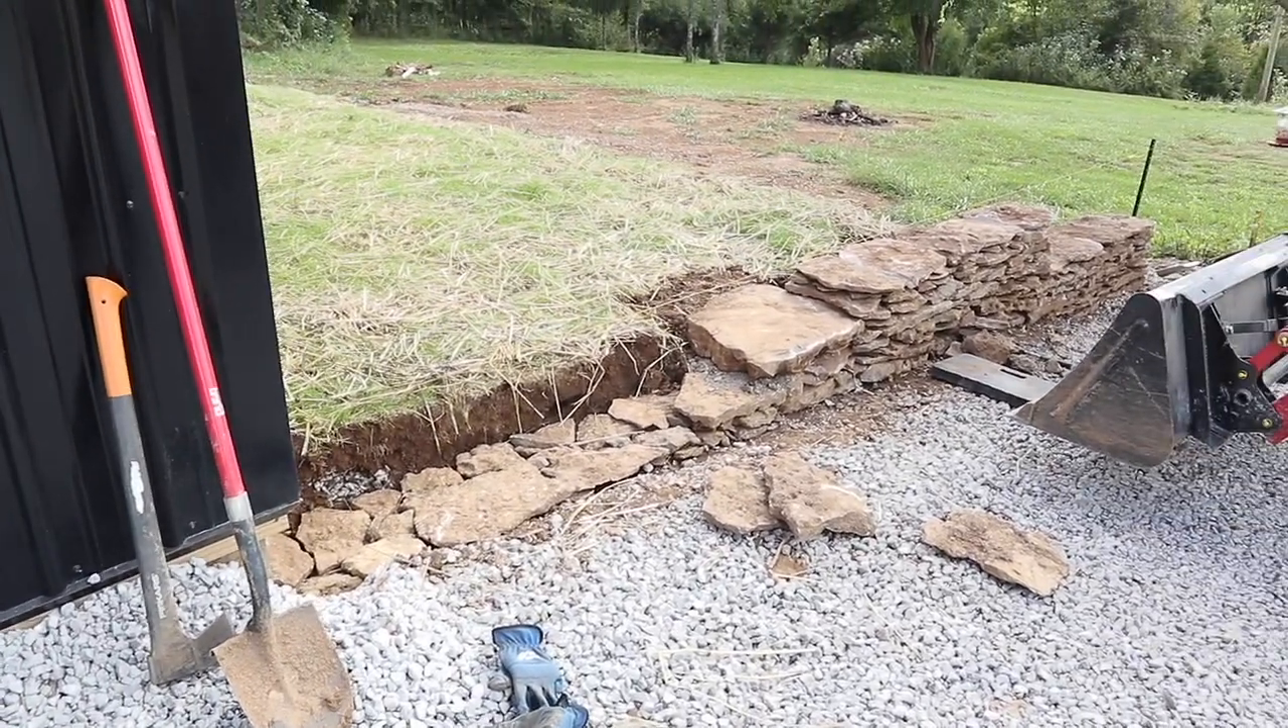I'm about two and a half hours in and I got the wall started on the downhill side making my way uphill.